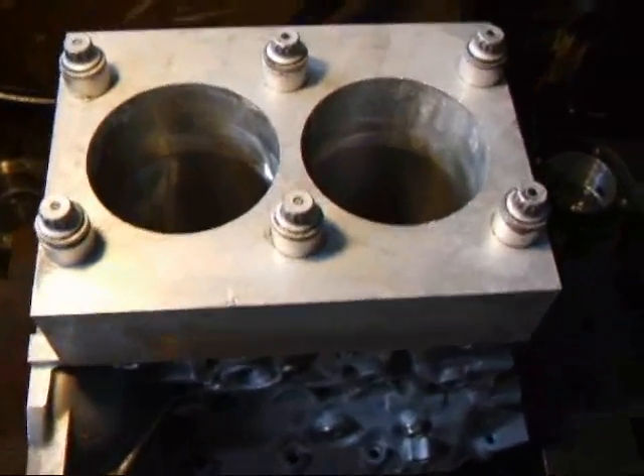Alright, I've installed the torque plate on top of this block and we normally do this with all the sleeves that we put in these because what it does is to simulate the stress of the cylinder head.